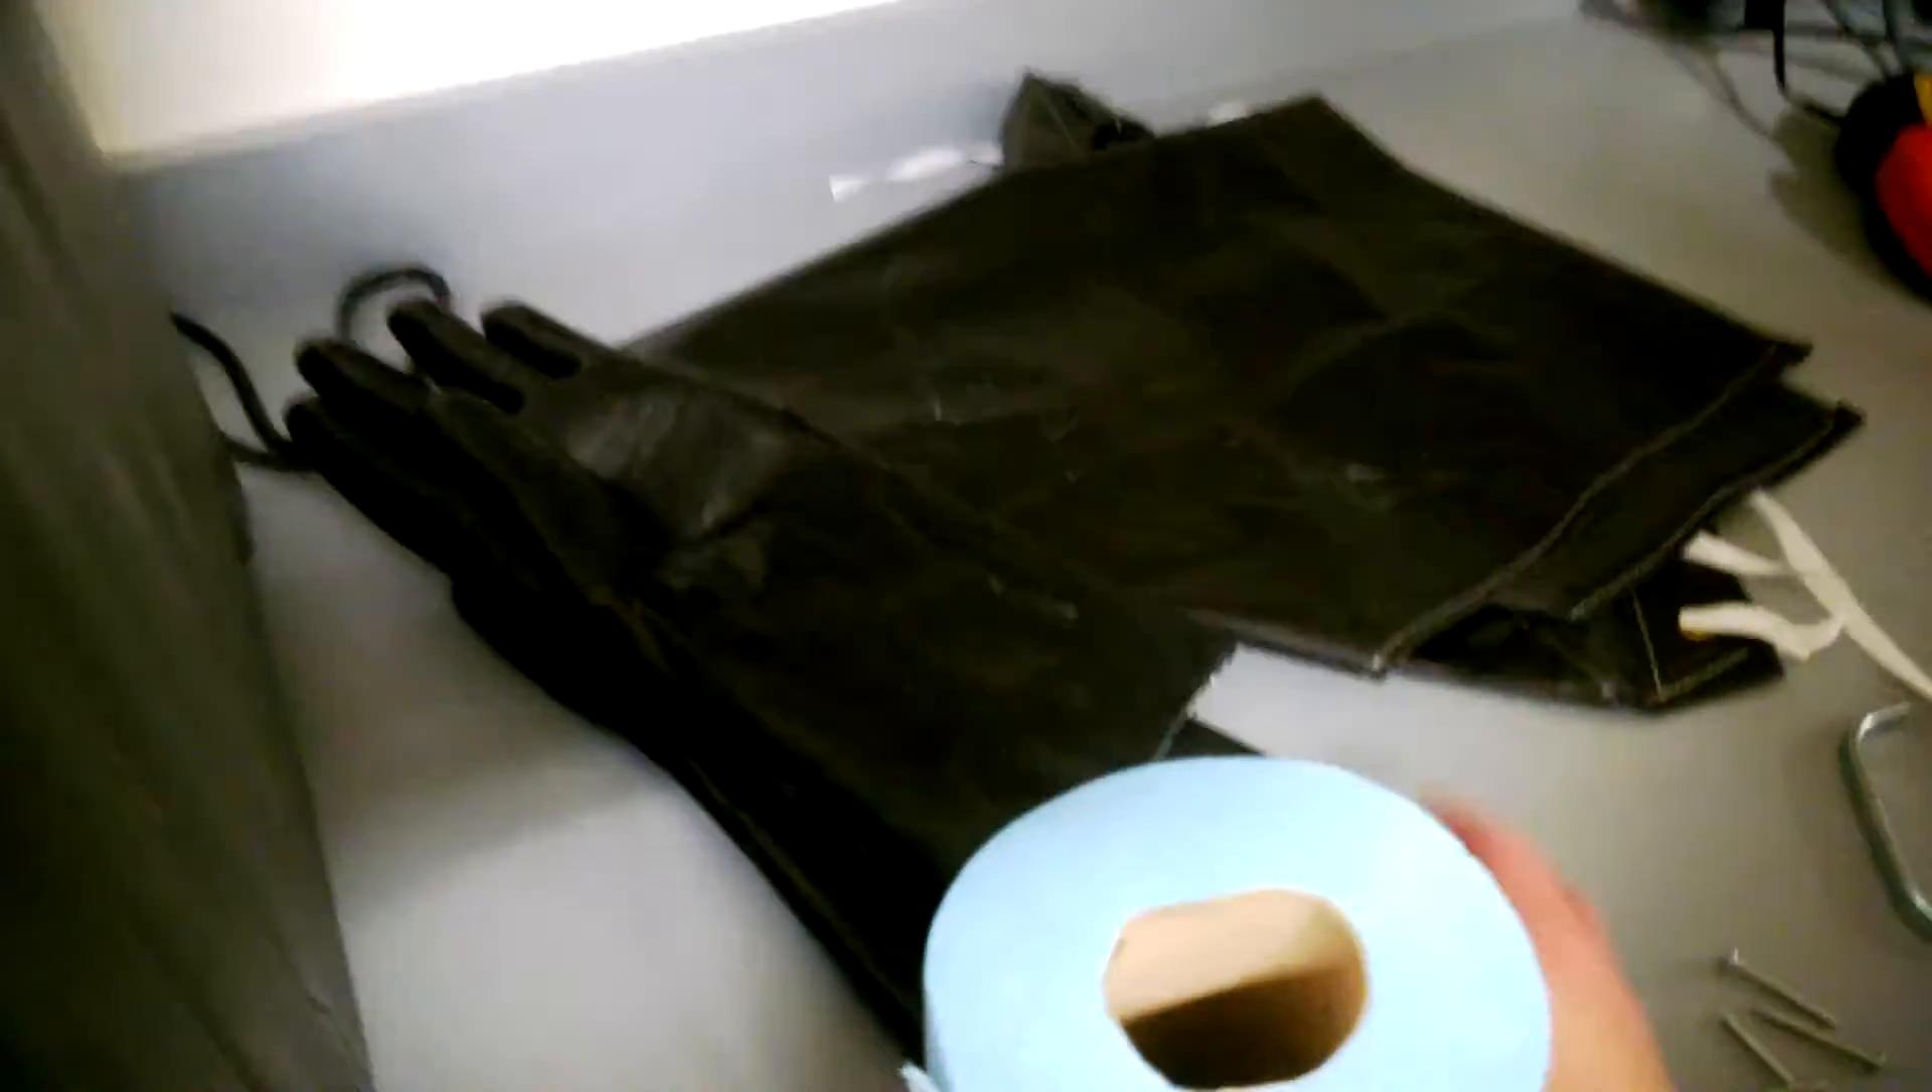This stuff over here still needs to be mounted up, so the apron and gloves and whatever.